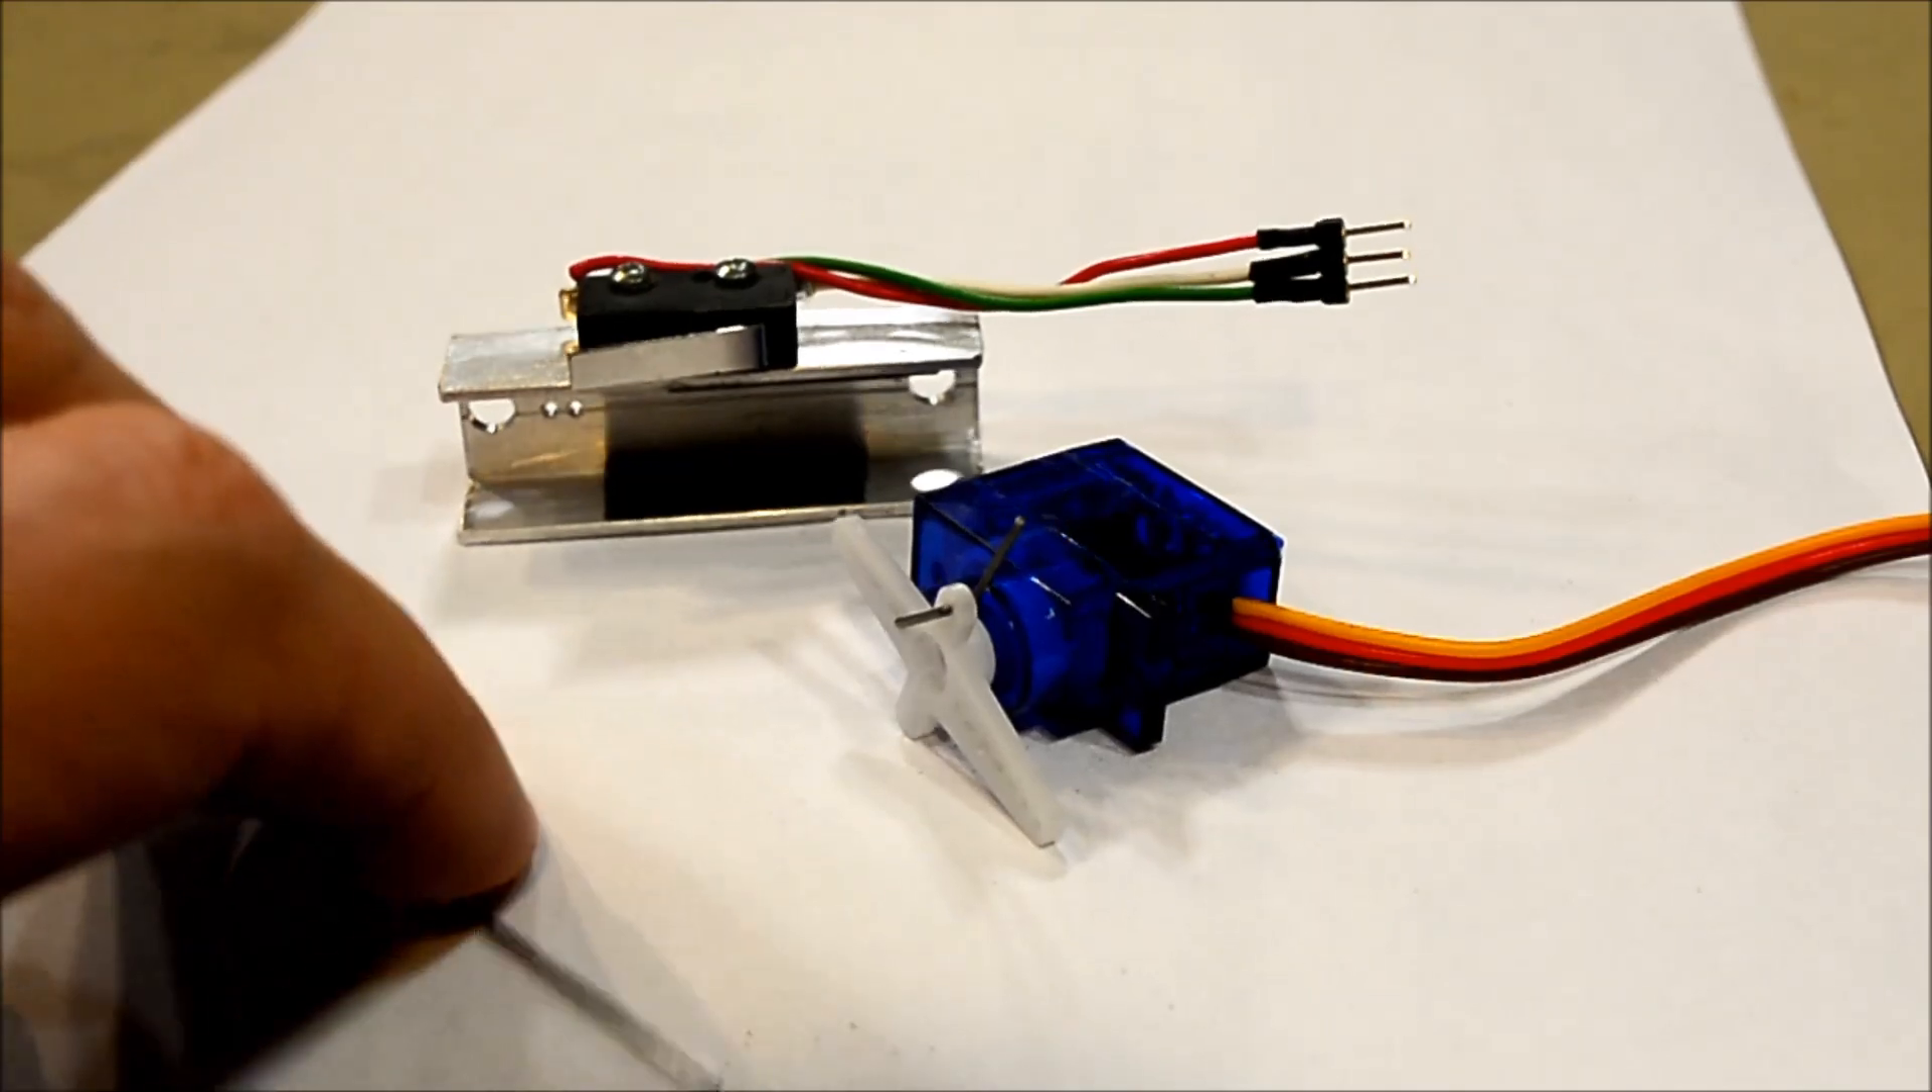The microswitch has already been attached to the side of the U -channel using the 256 screws.